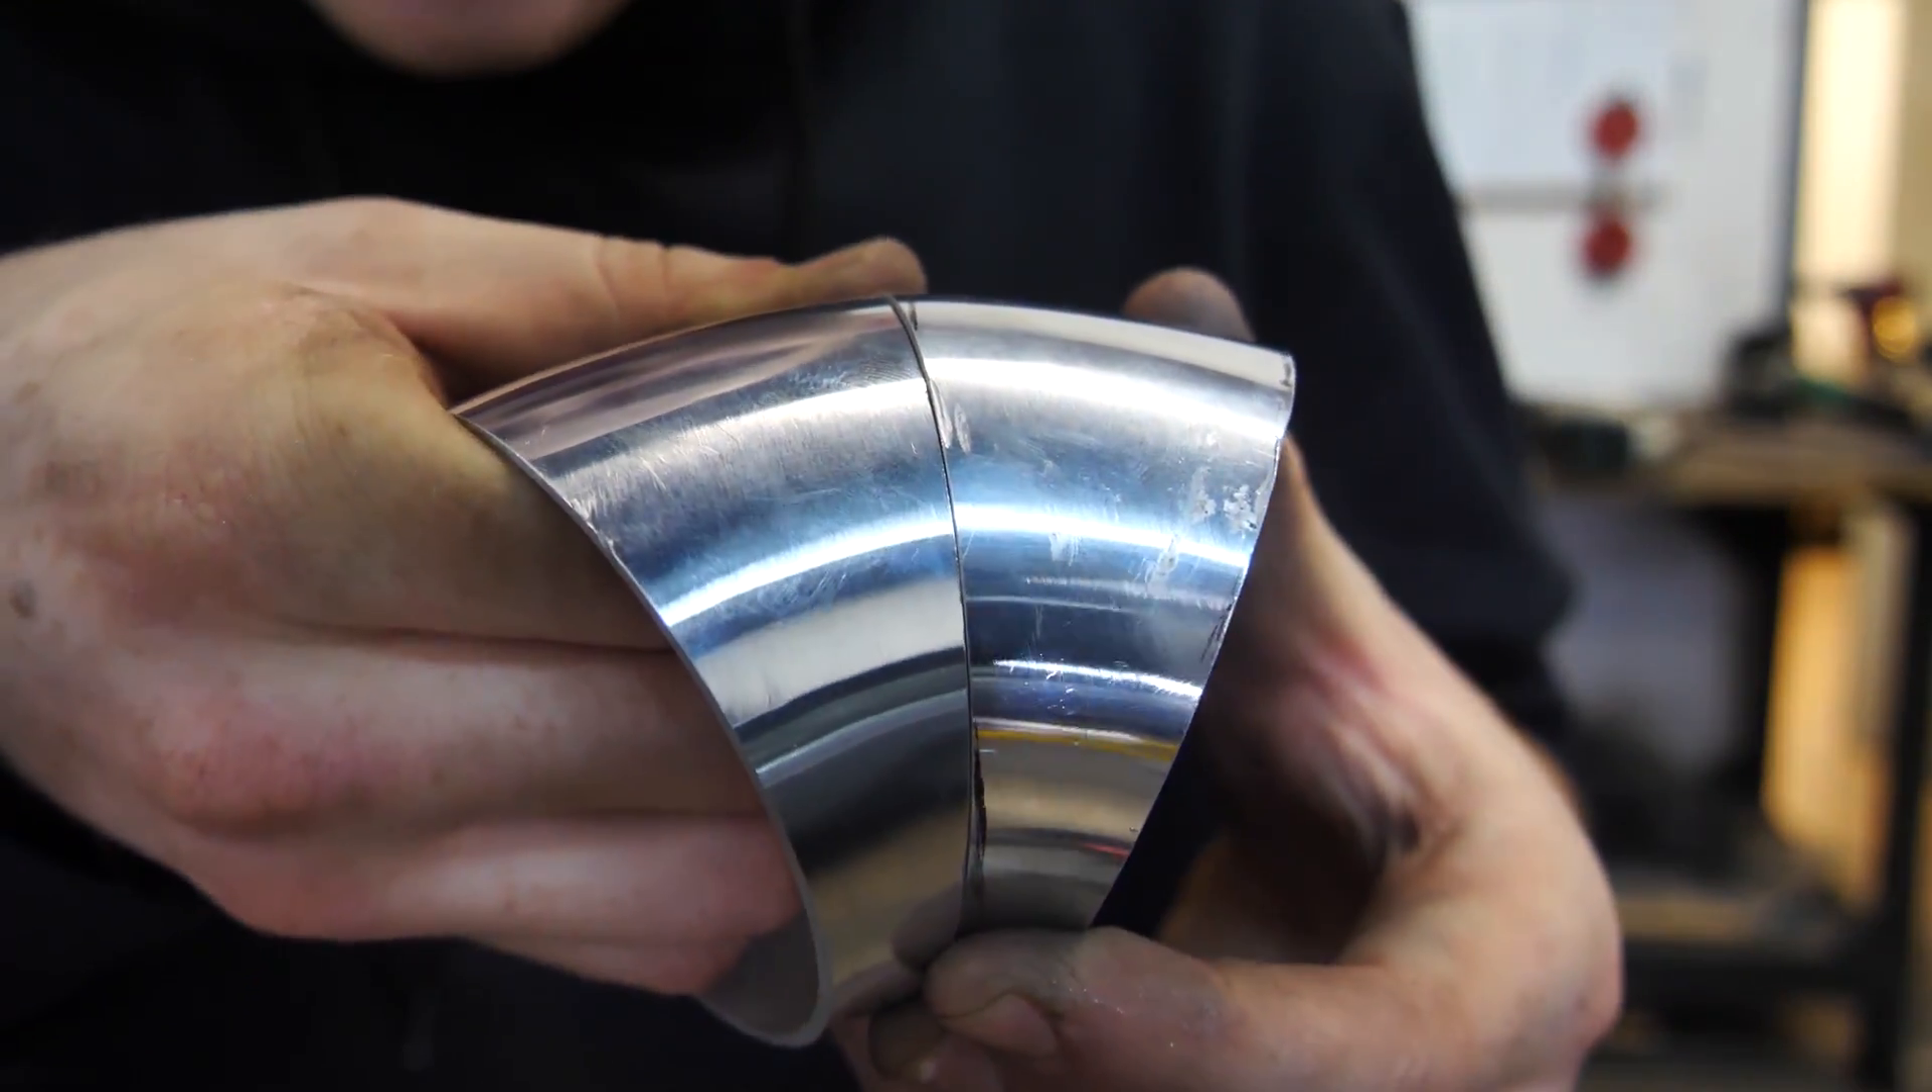Look at this beautiful freaking gap. There's zero gap. It's totally flush throughout the entire pipe.